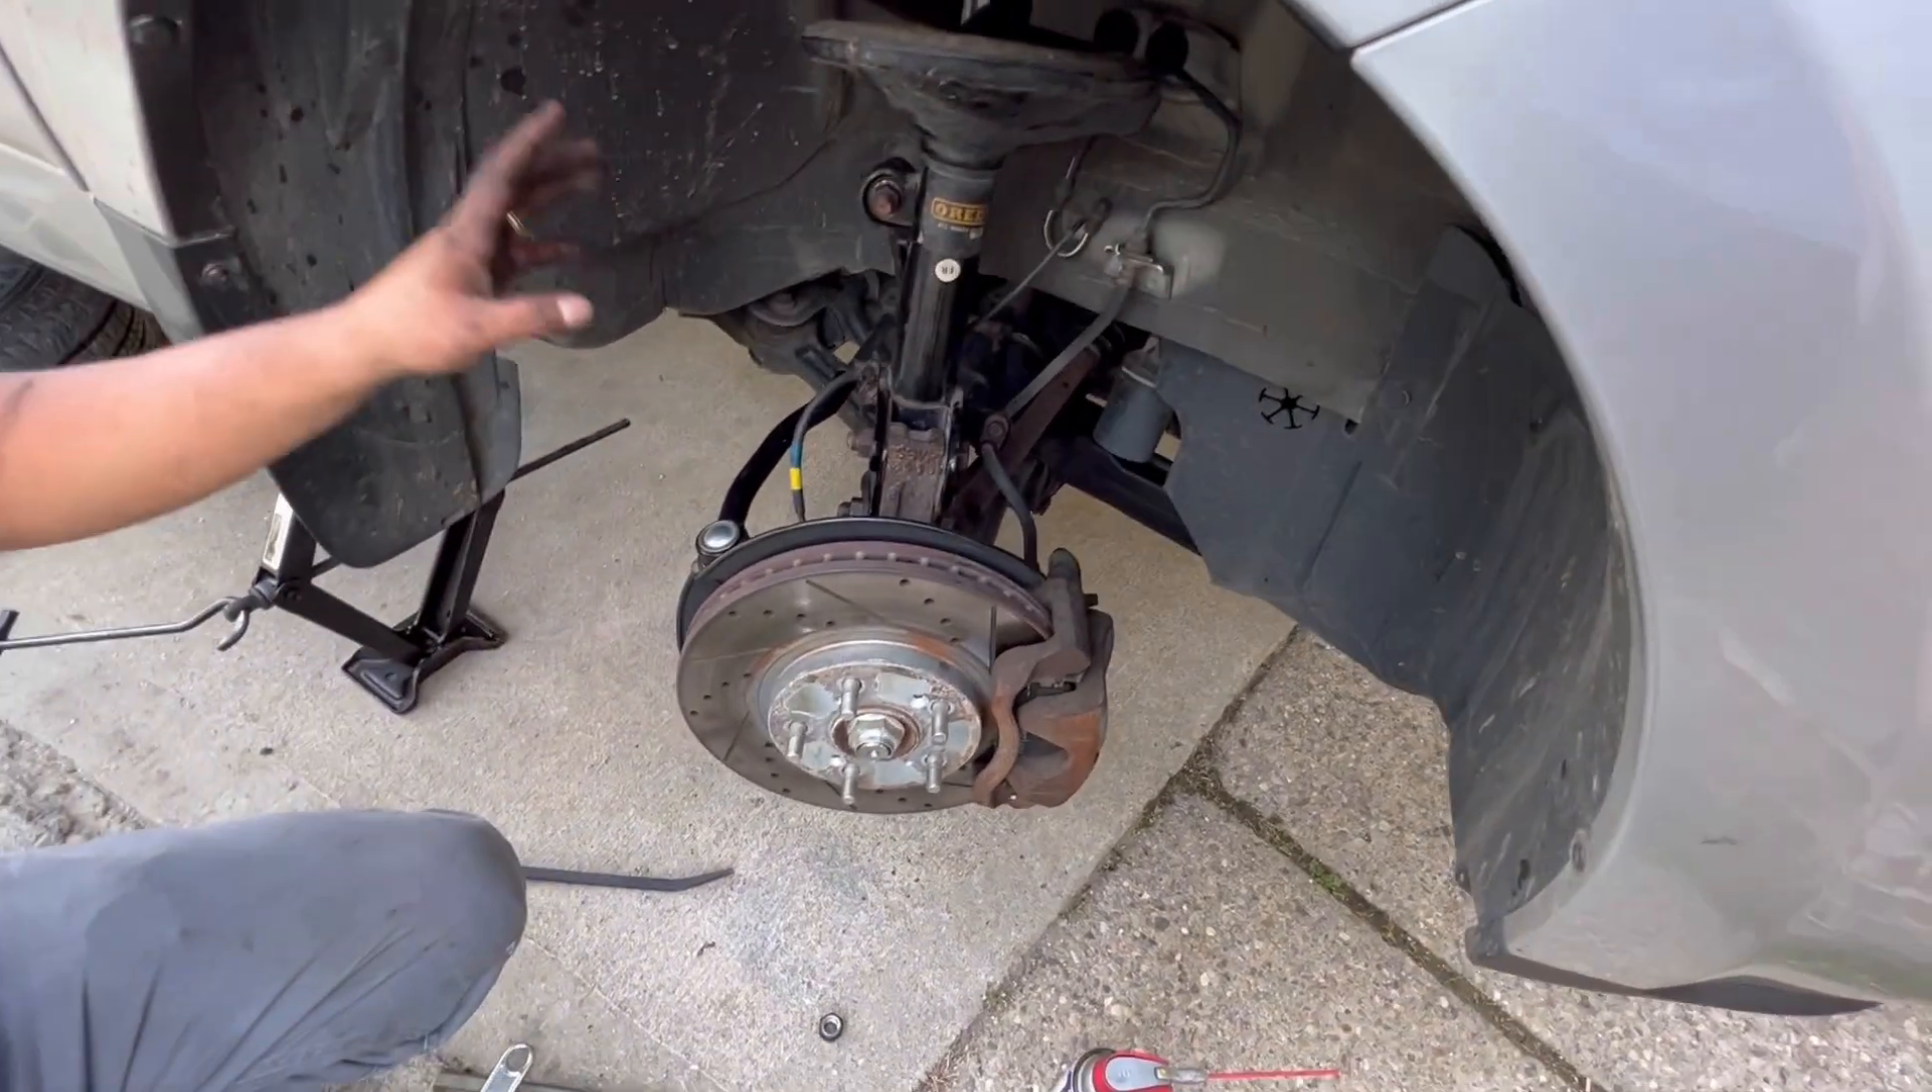Como pueden ver, ya quedó instalado el amortiguador nuevamente.